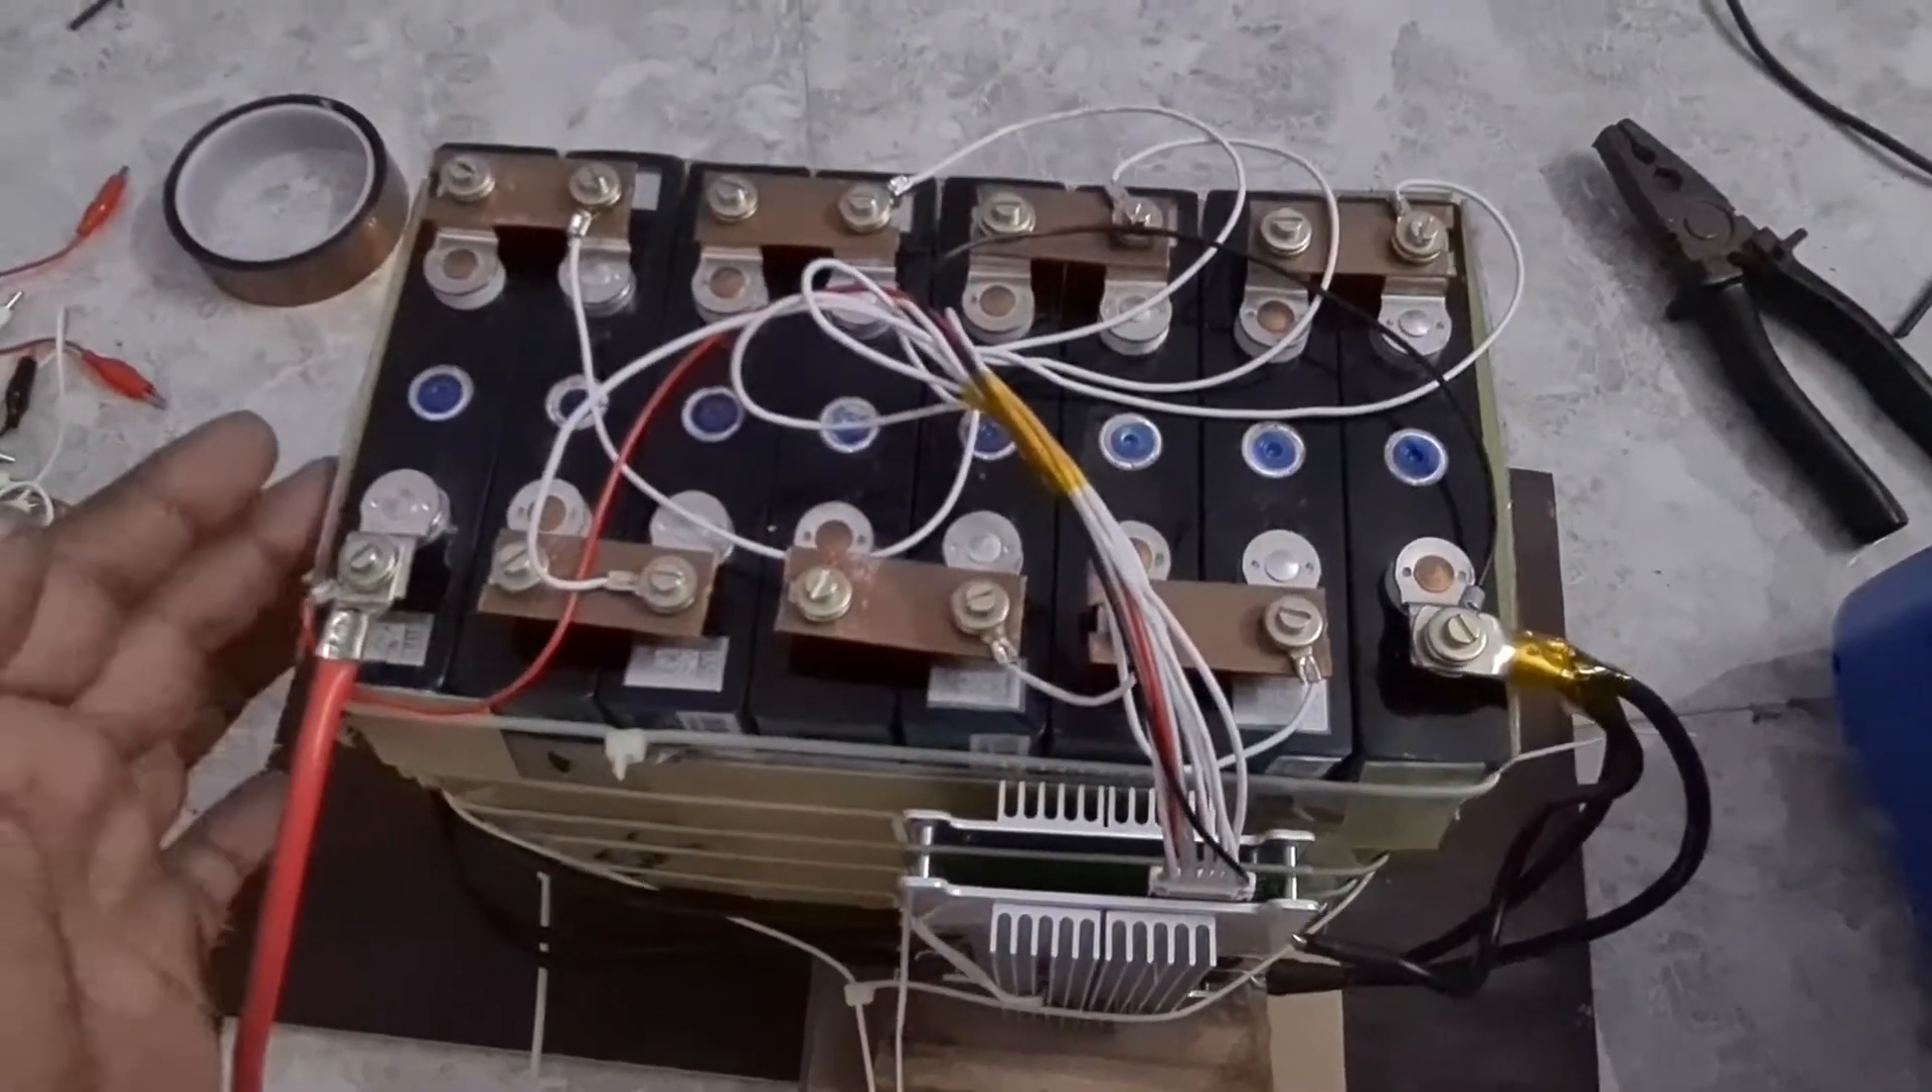Now I have connected all the batteries in series eight batteries.